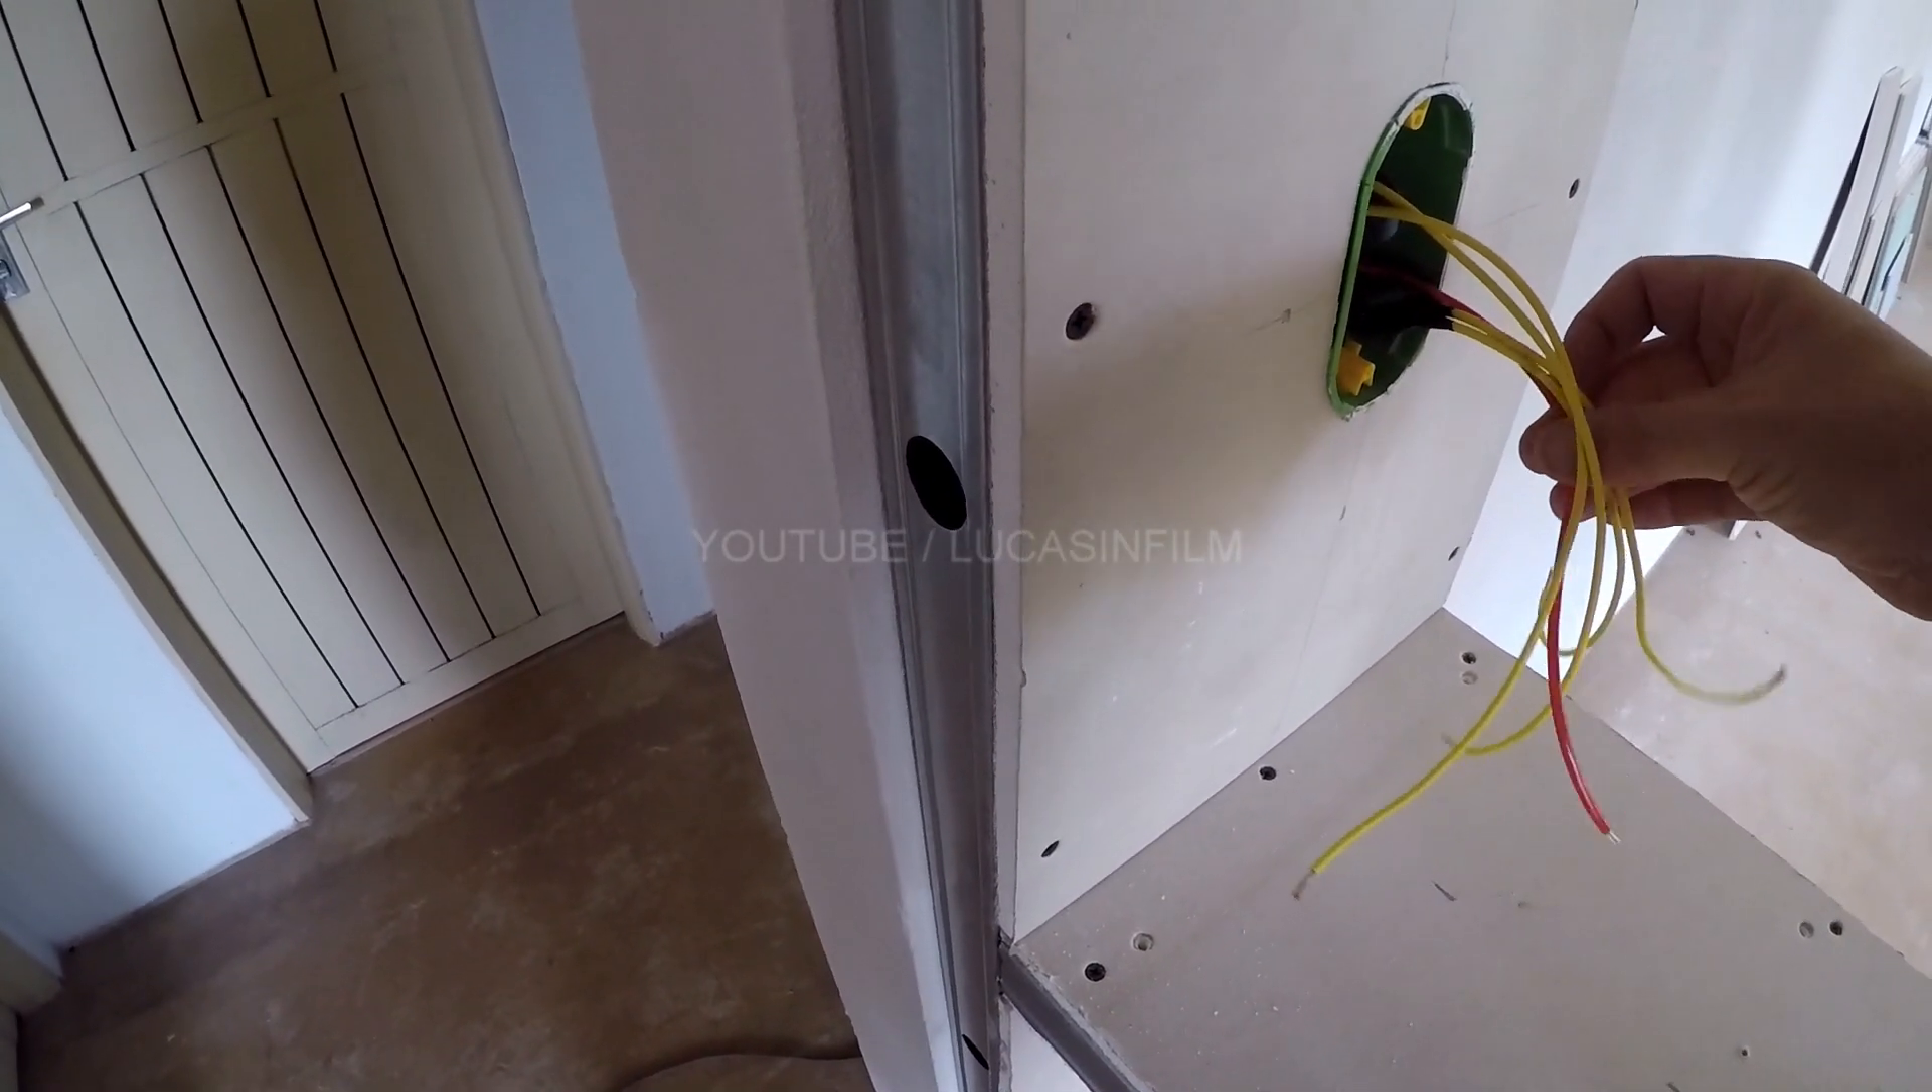A gente chapeou aqui, colocou uma caixinha 4x2 e transferiu a fiação para essa caixinha.